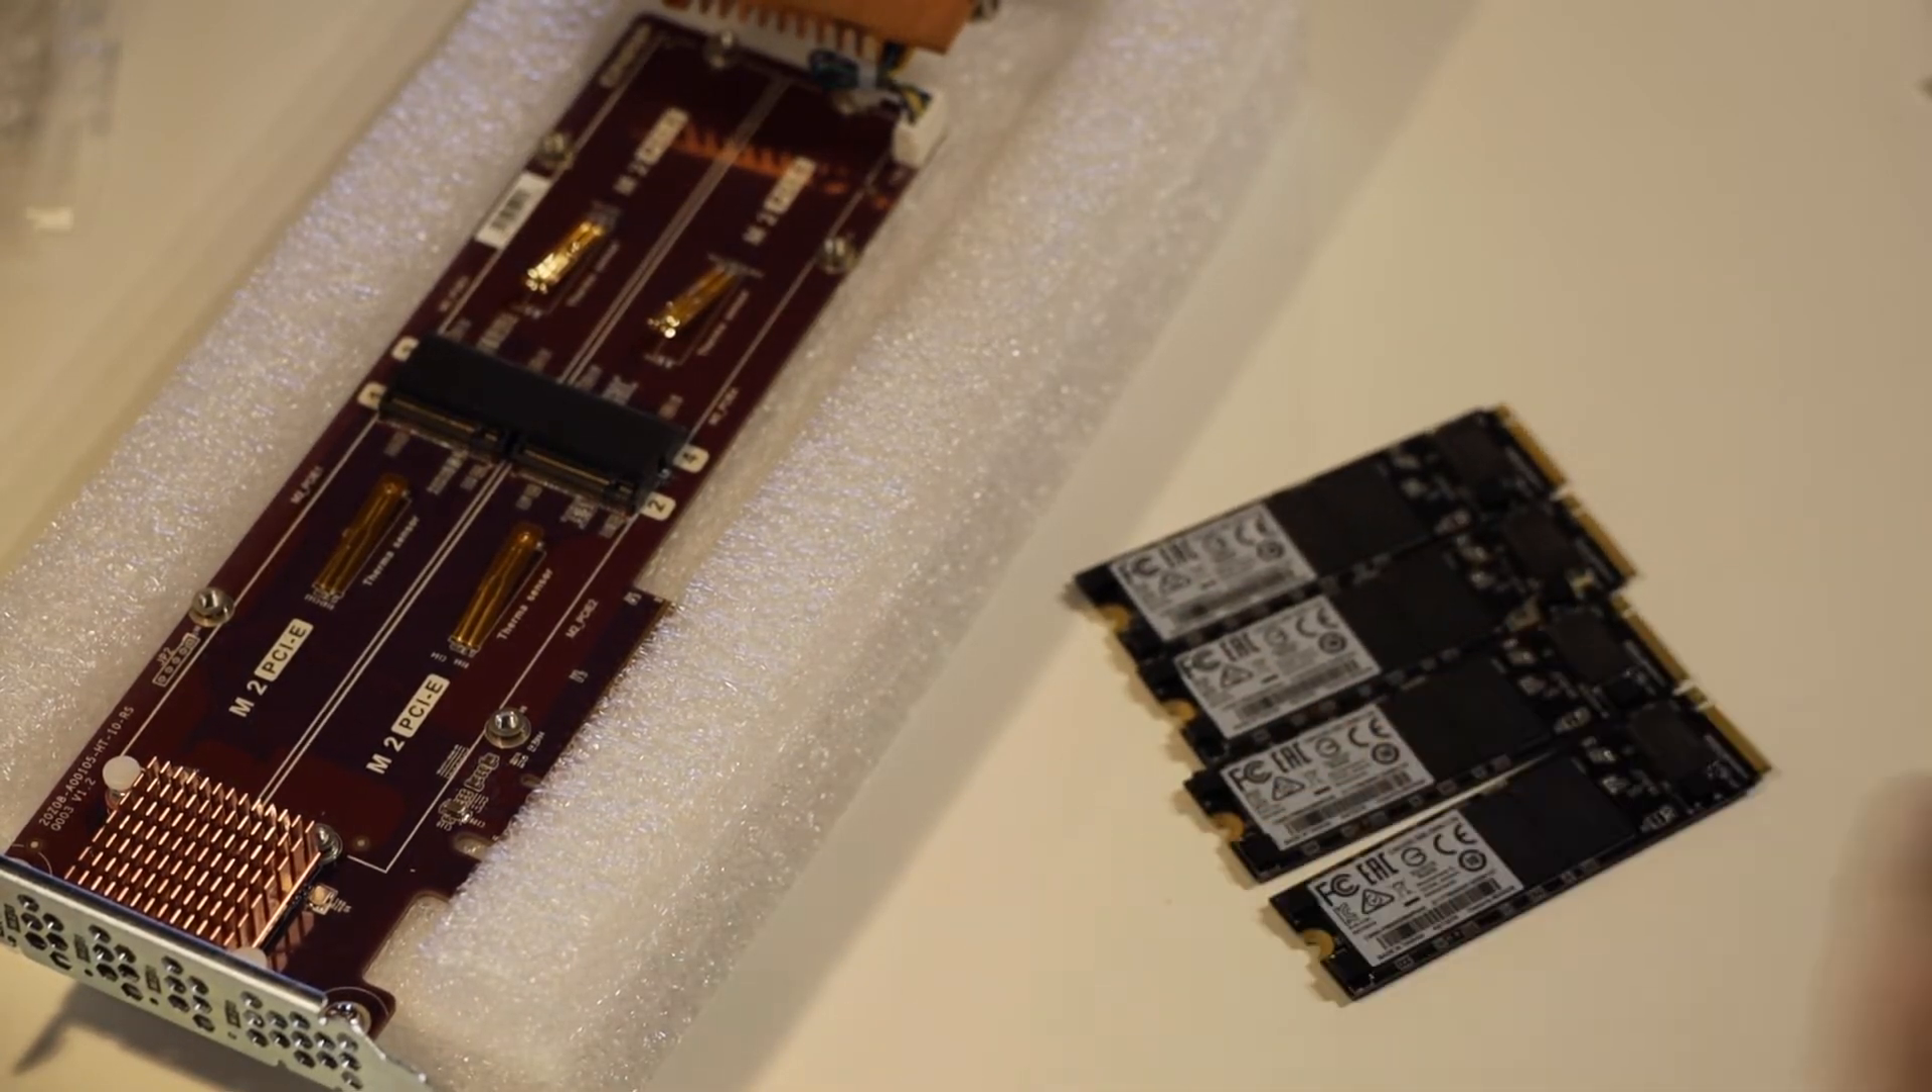So that's our SSD drives all done with those adhesives on the underside to help raise them up and provide extra support. So you might have noticed I haven't put them all straight into the expansion card yet.